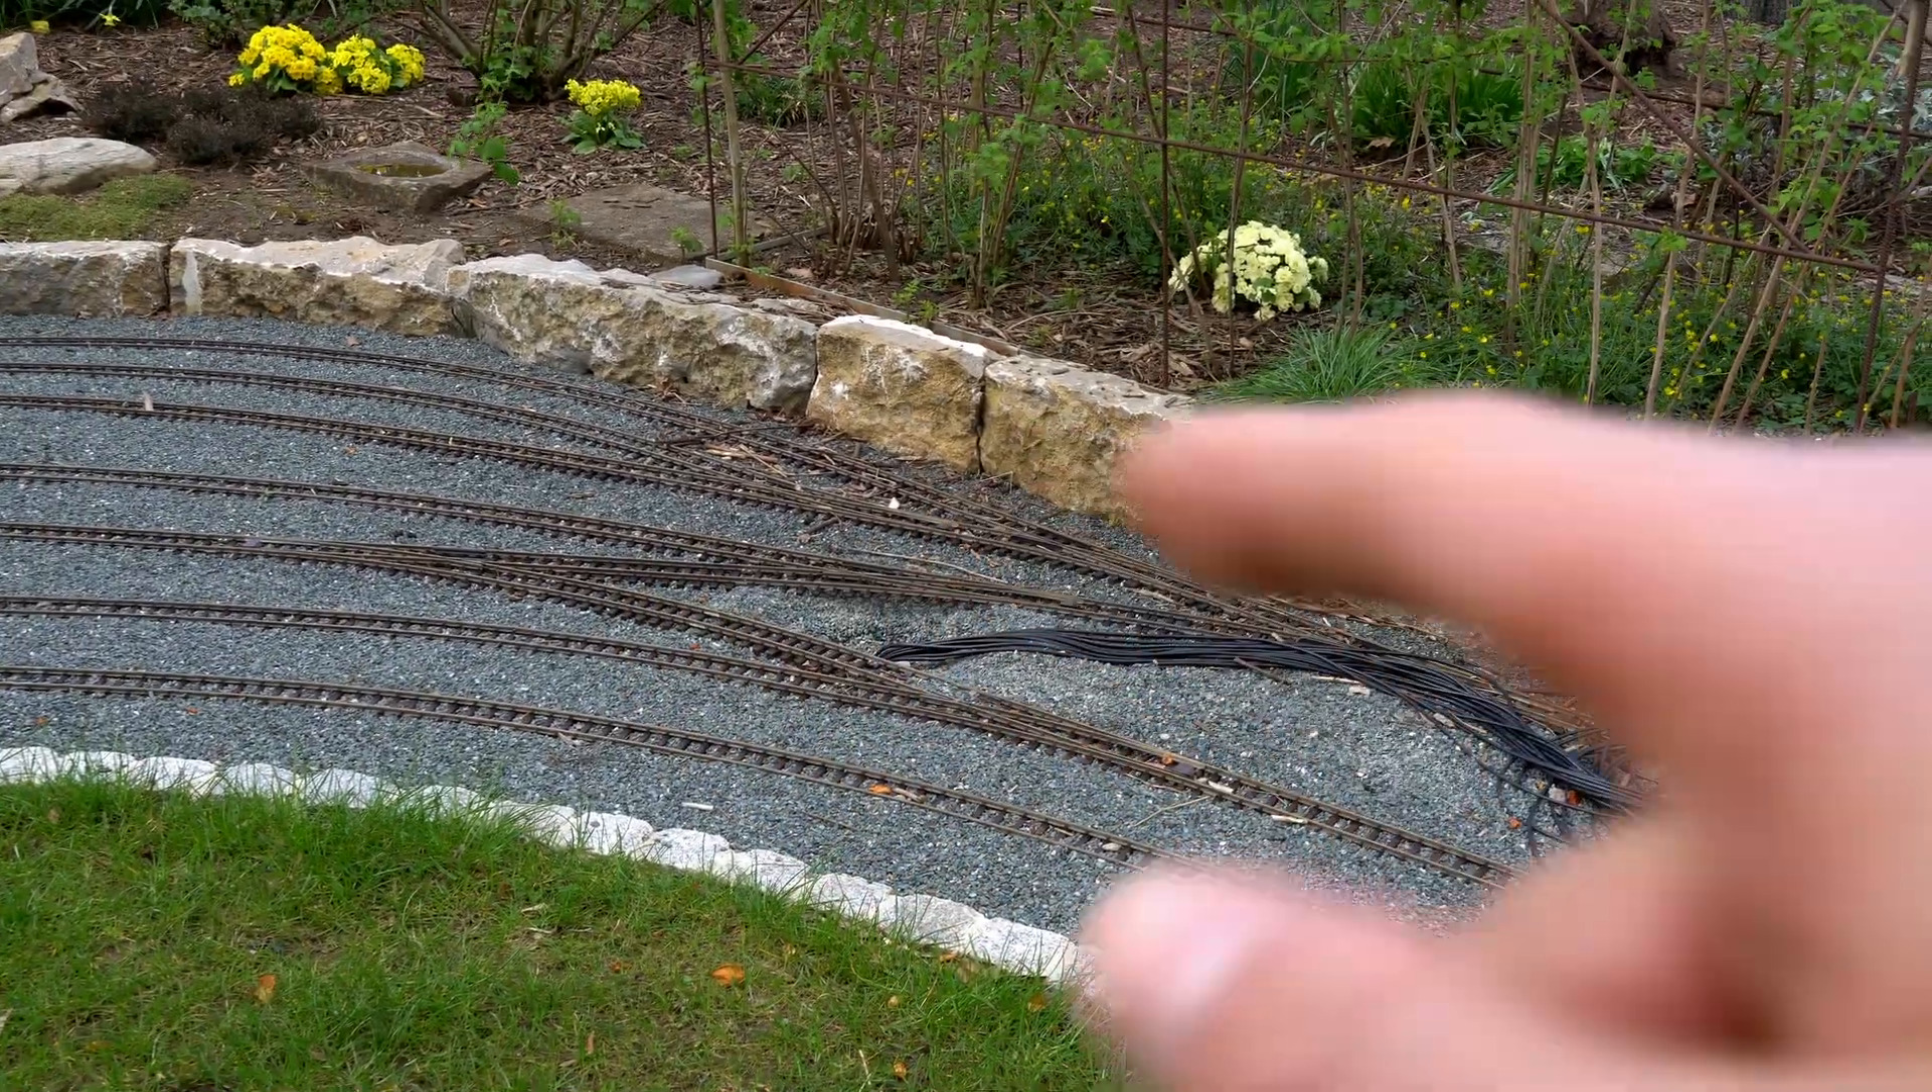As you can see there are all those loose wires and we now need to put them where they go.